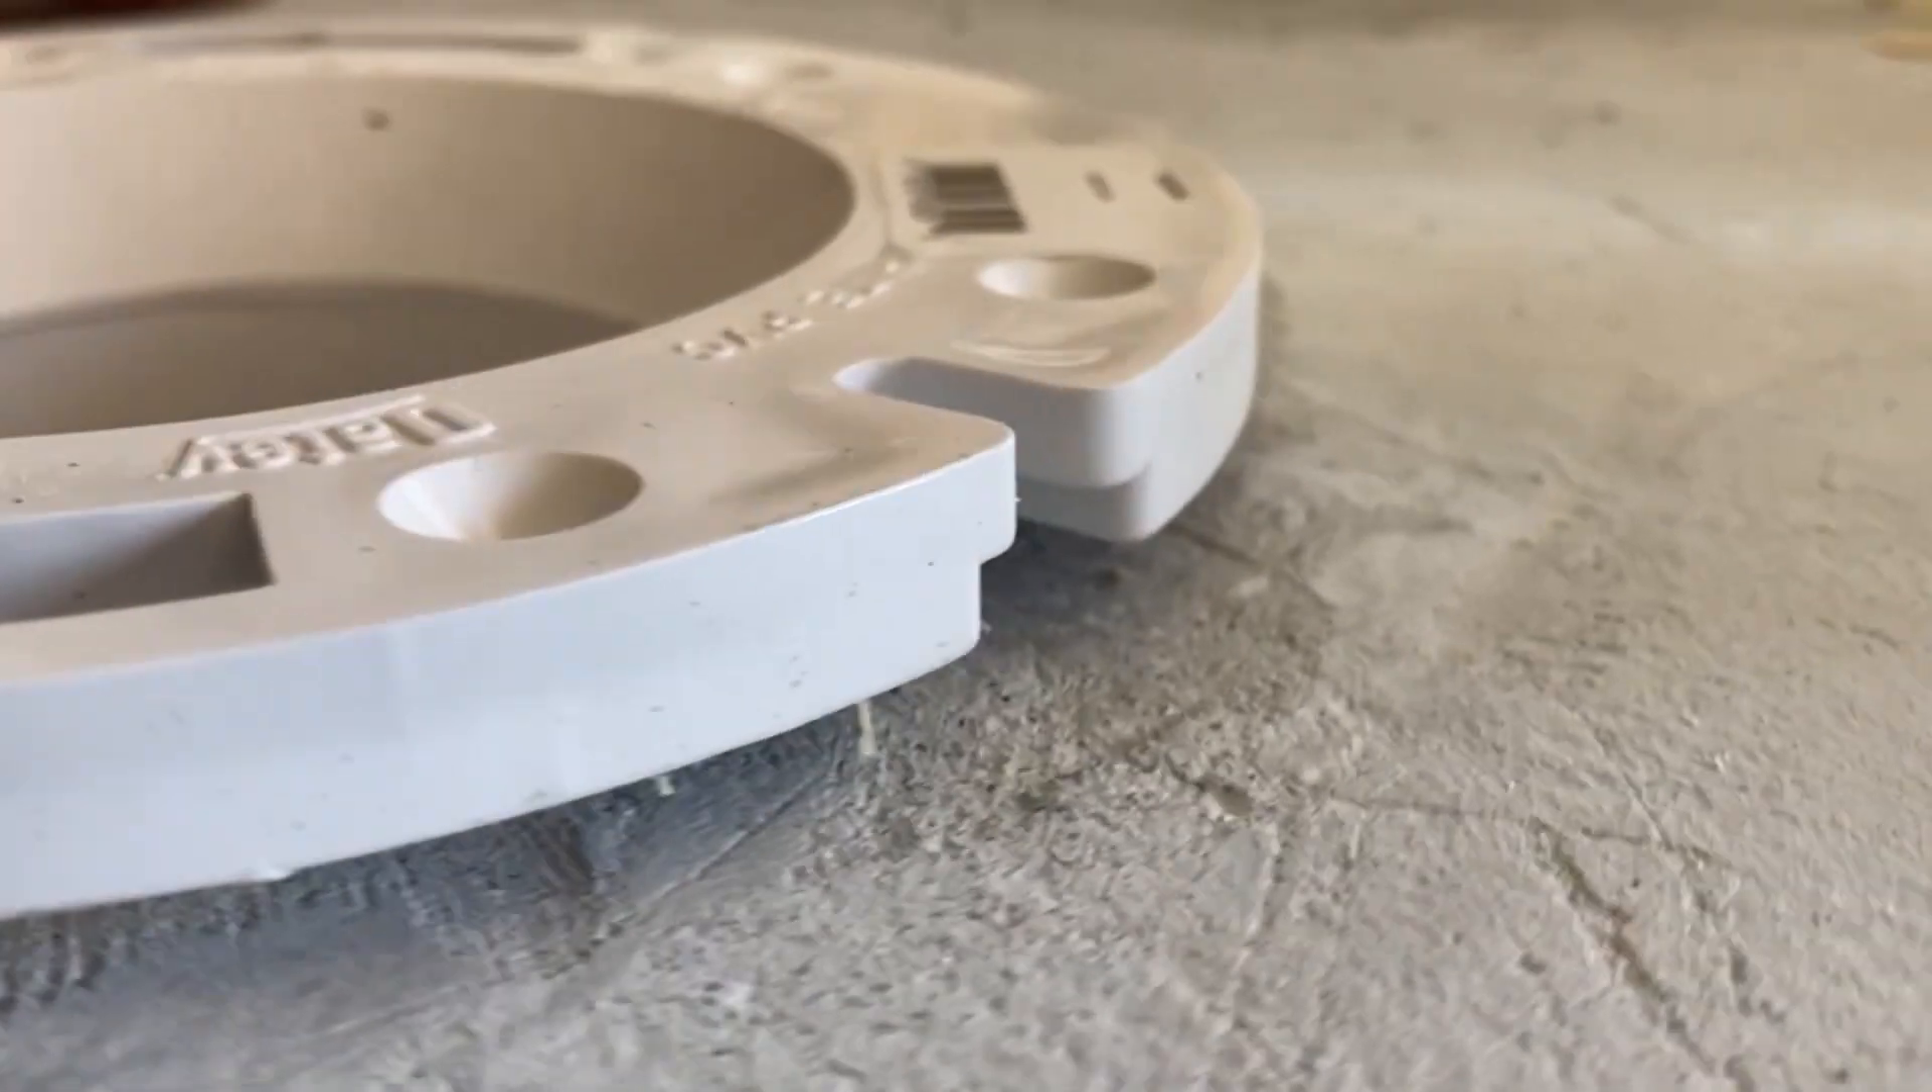But if you'll notice, this one isn't even flush with the concrete subfloor.